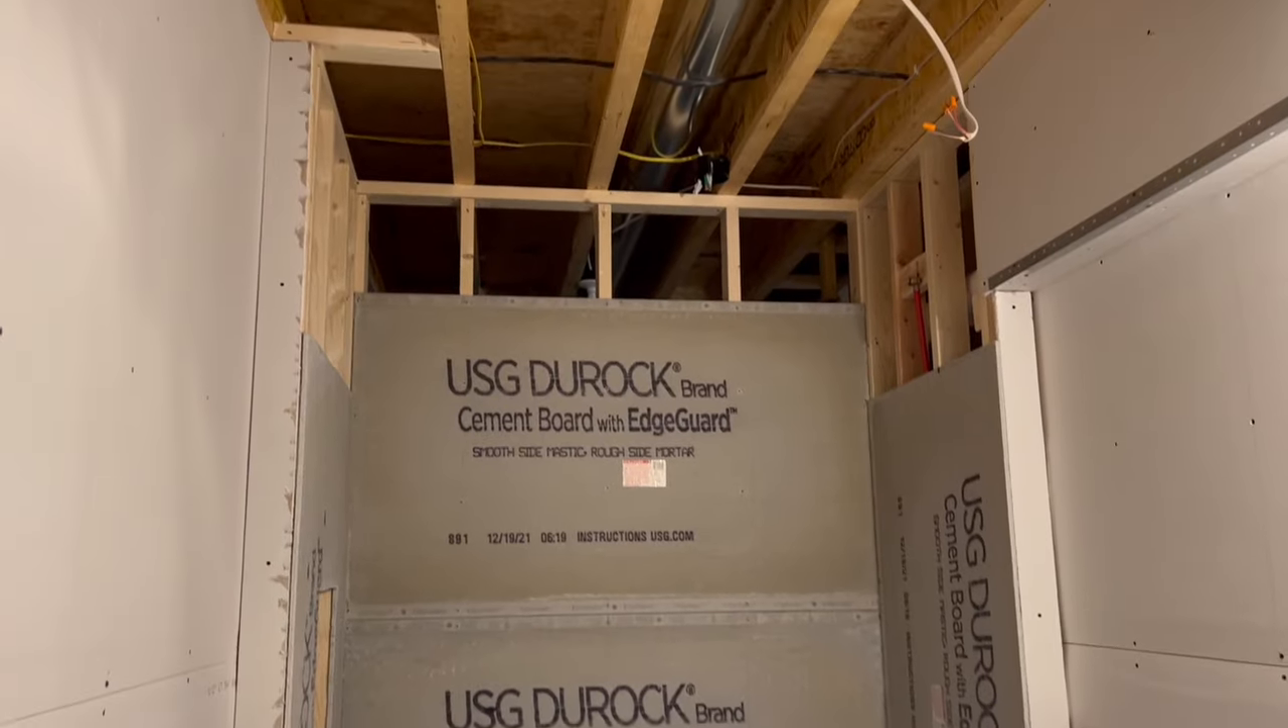Here in the bathroom, you can see where he started putting up the concrete board so we can tile the shower.